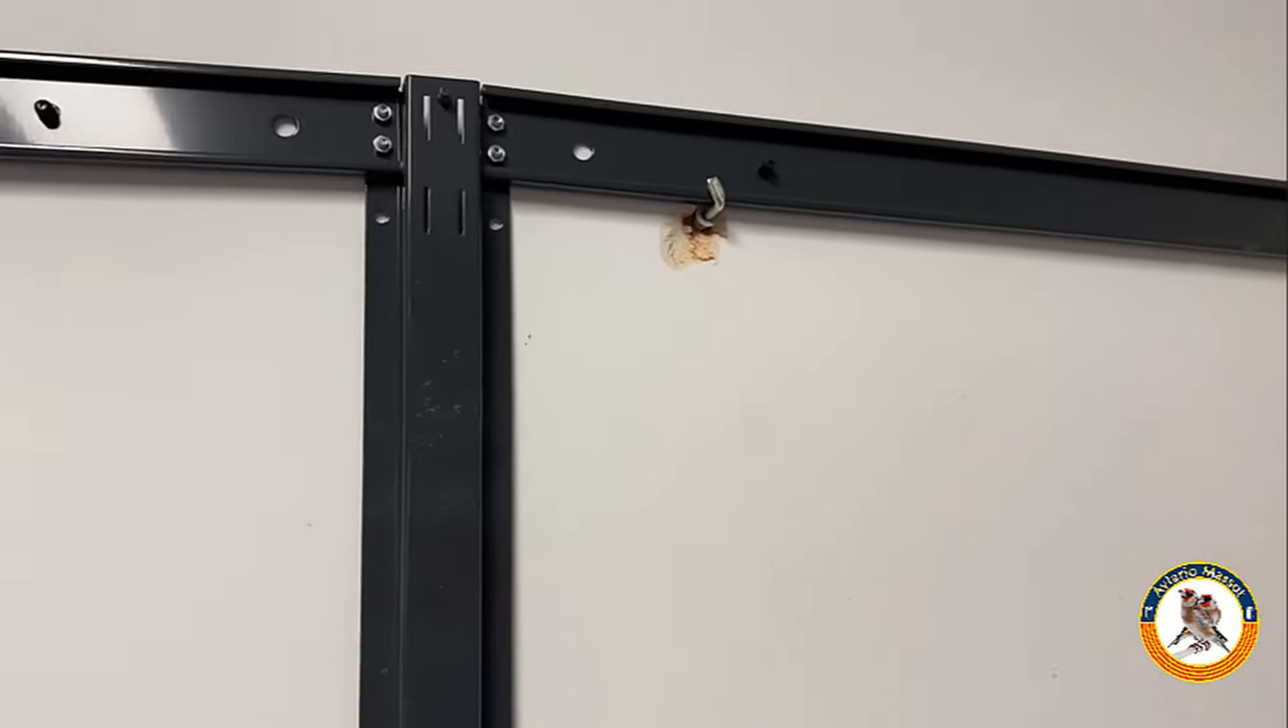Ya hemos hecho el agujero hemos puesto la alcayata ha saltado un poco de yeso pero no pasa nada.